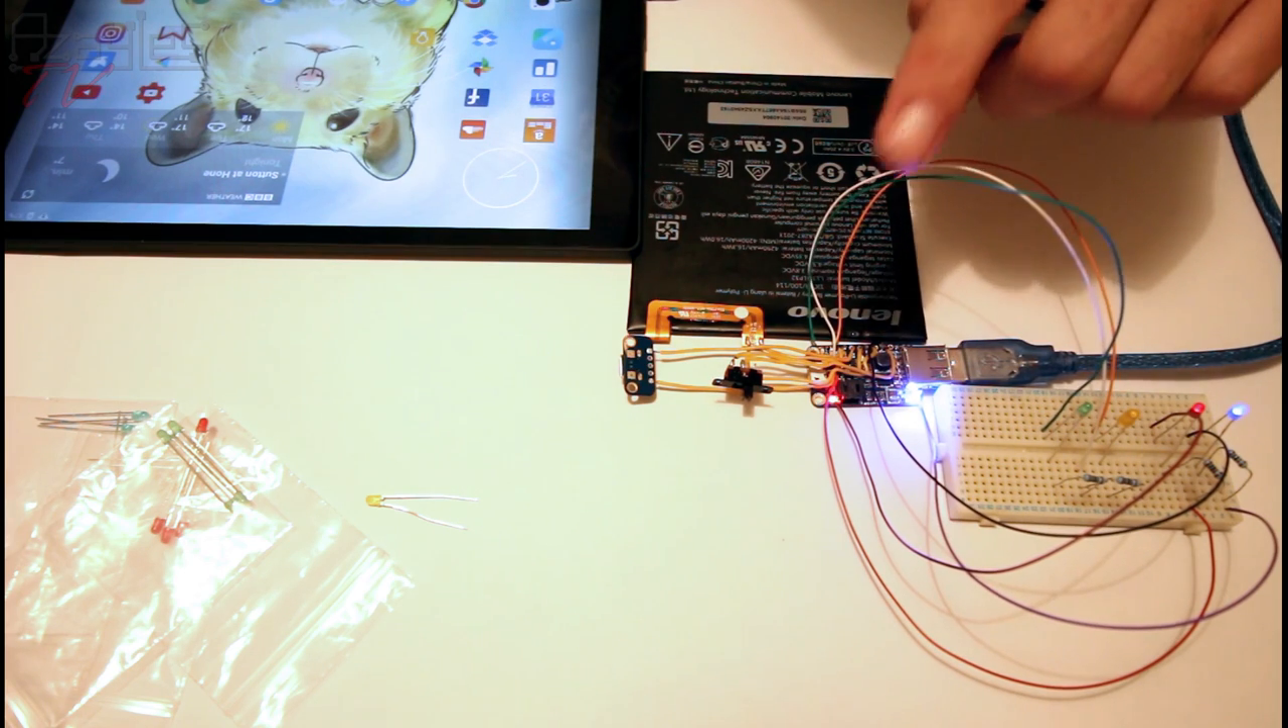Right, we've got all the LEDs wired up temporarily to a breadboard.